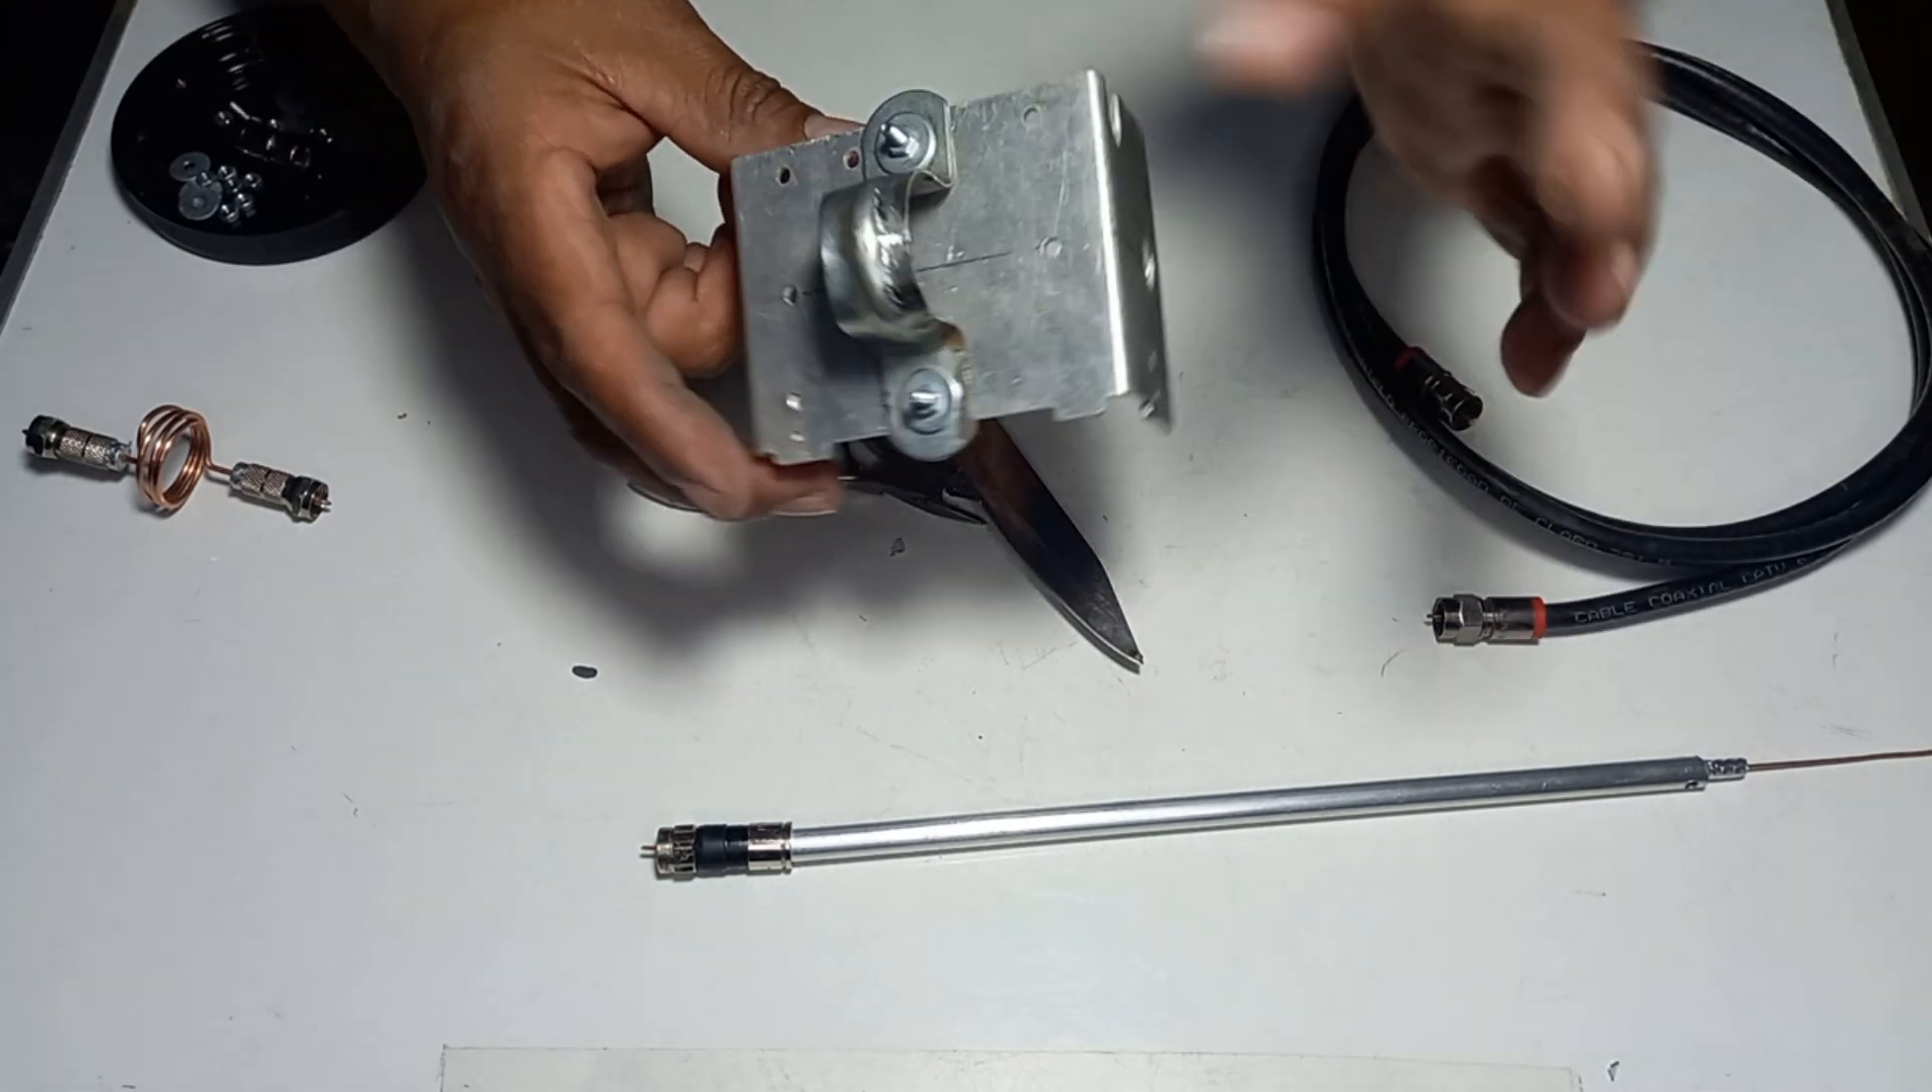Ya como pueden ver ya pusimos la abrazadera.